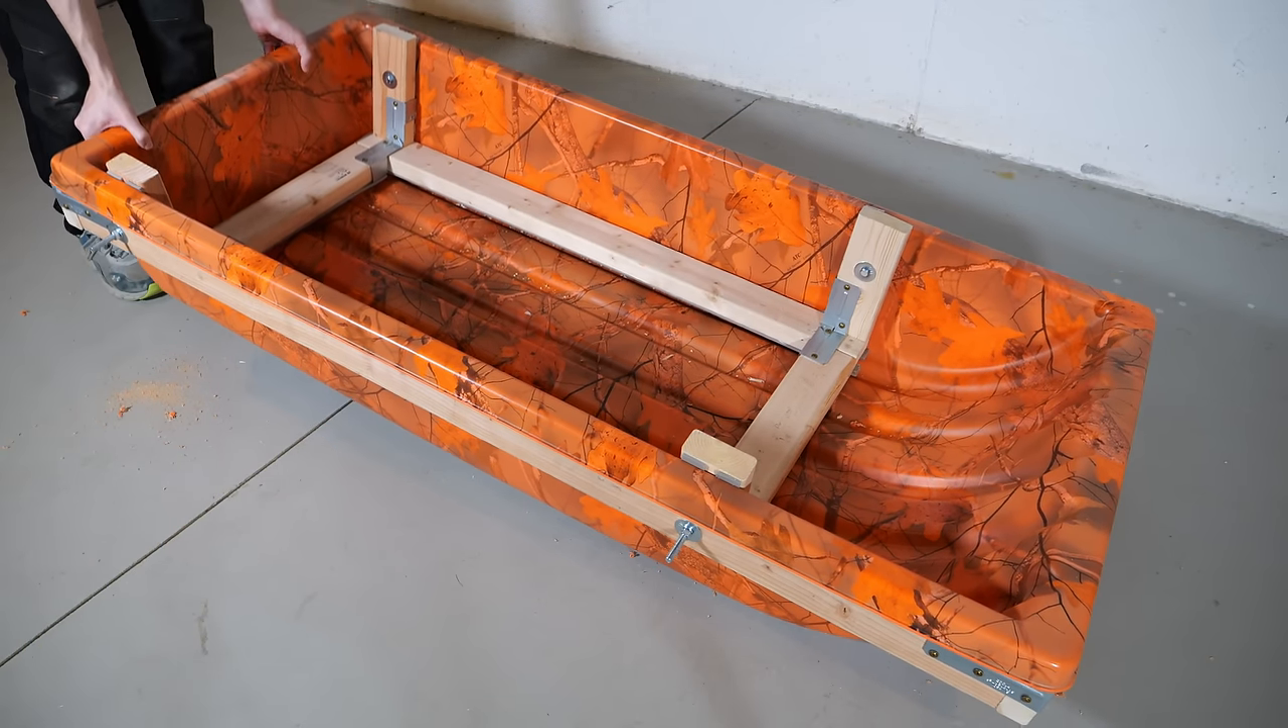We have our inner frame and our outer frame securely bolted together through the sled, adding a lot of strength and rigidity to the whole structure.